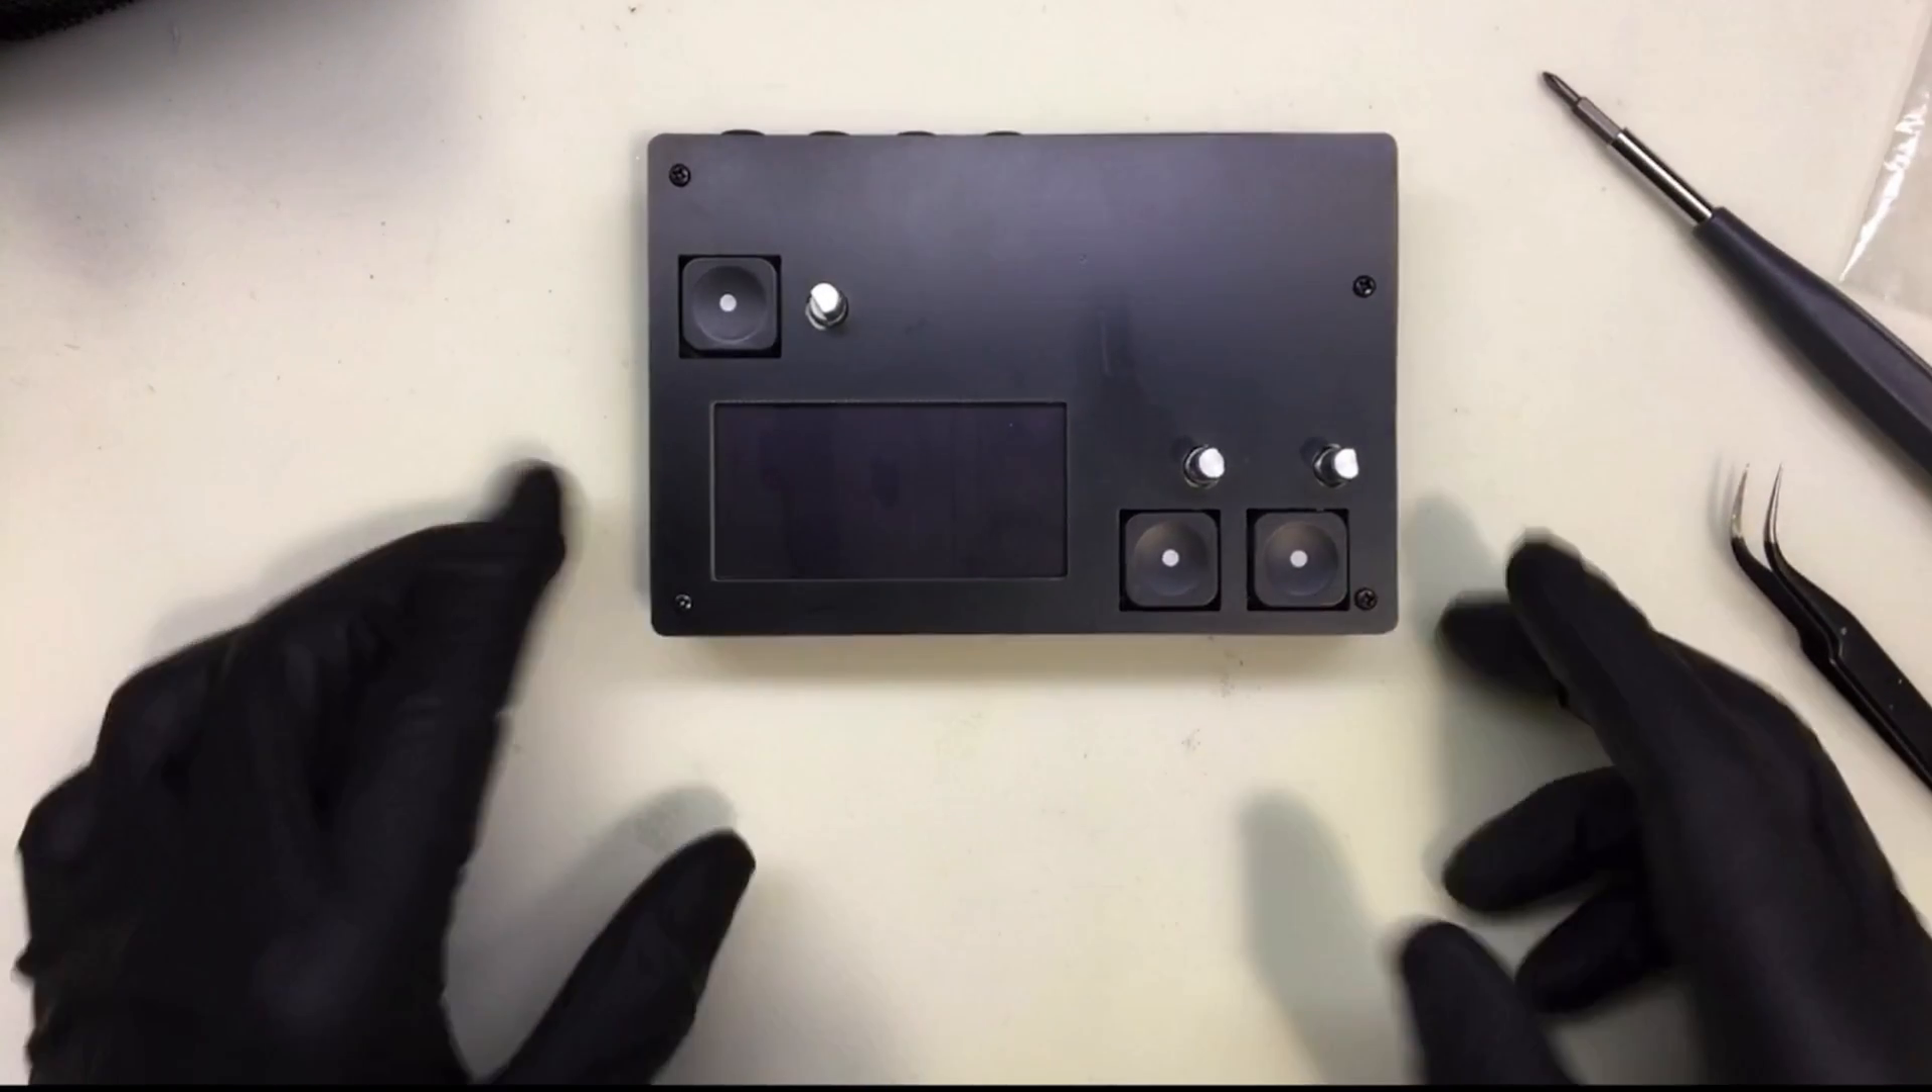But I think that looks pretty okay. So, that's the case. Assembled. Ready to go.